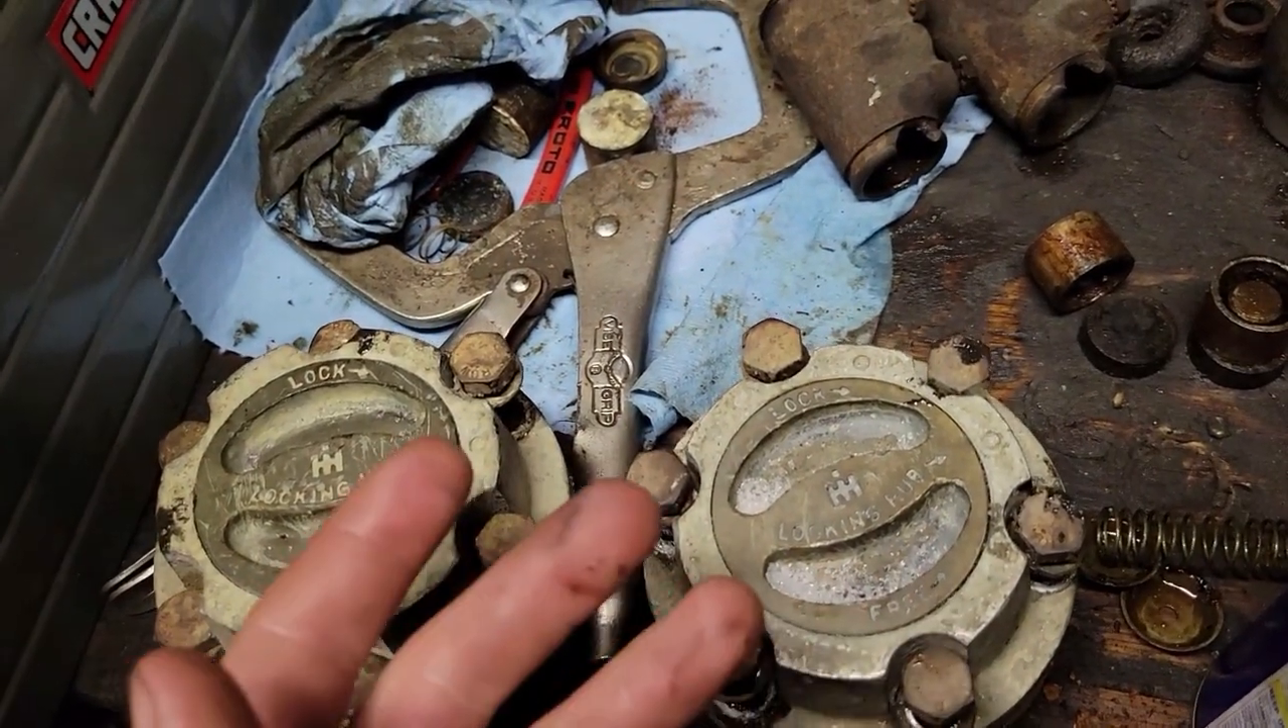I needed to pull the hubs off anyways, so here they are.